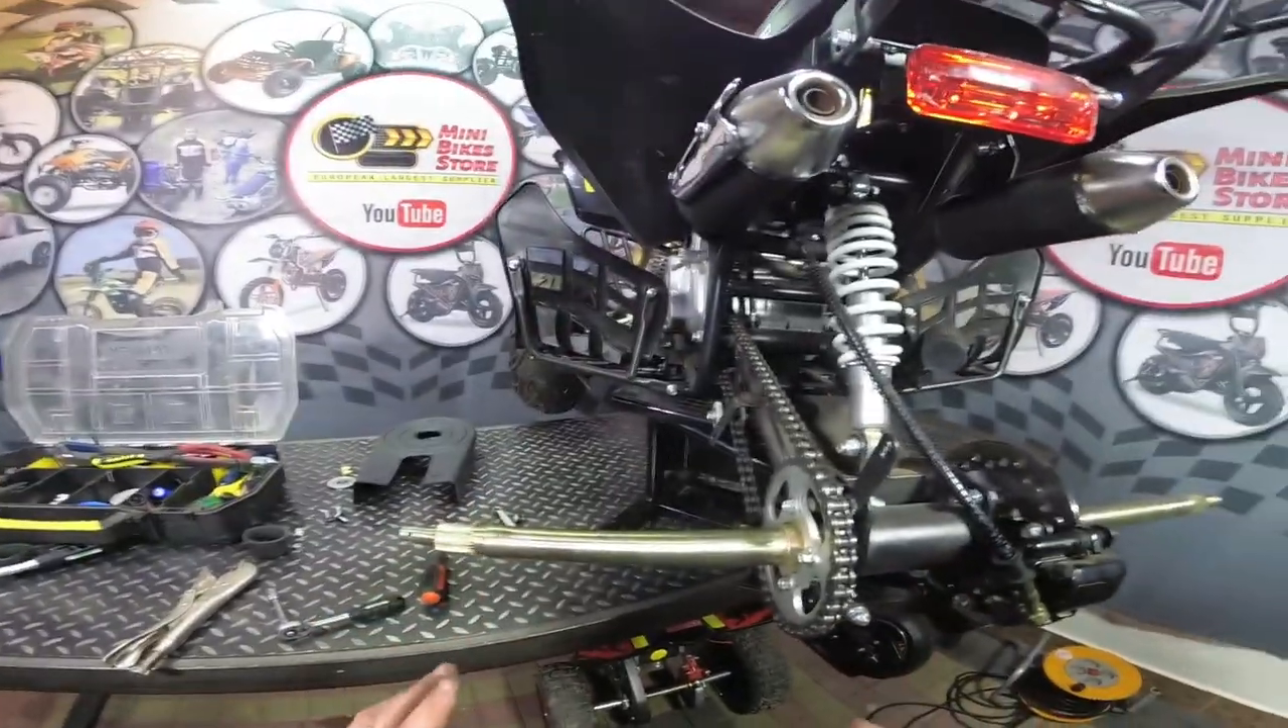So we have the chain installed now.